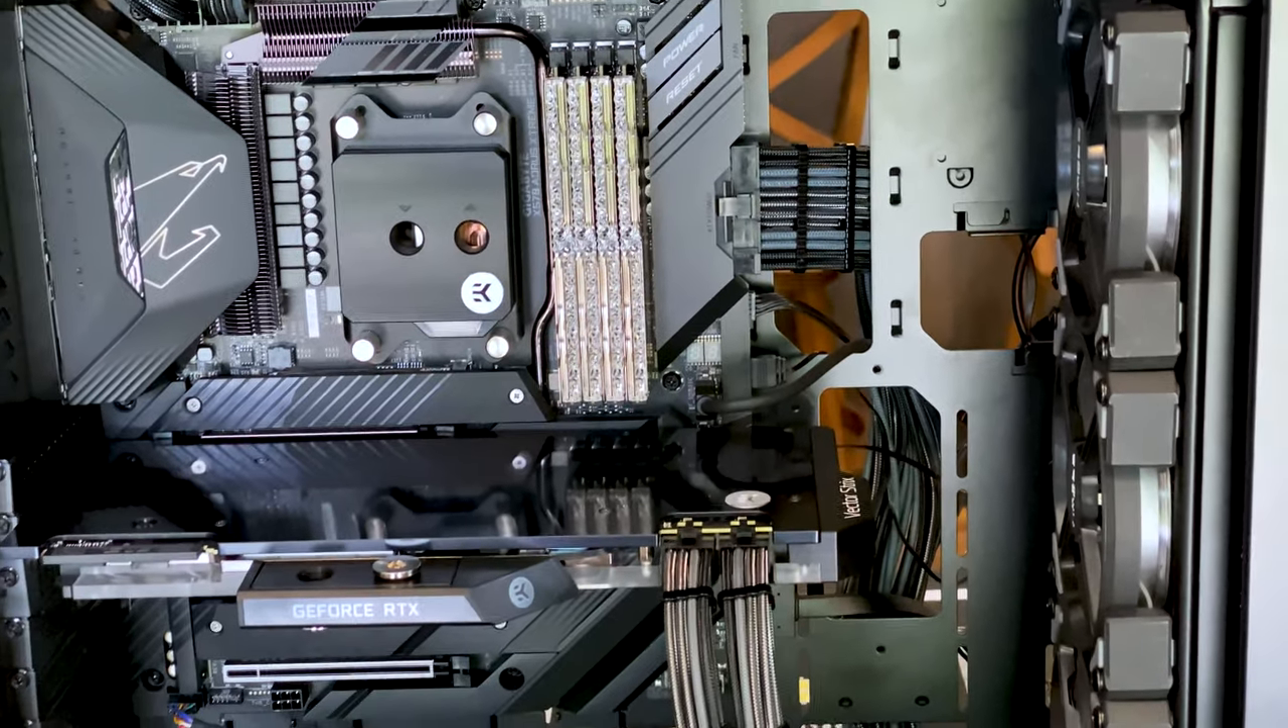Okay, I got the cables in, as you can see, looks really nice and clean.